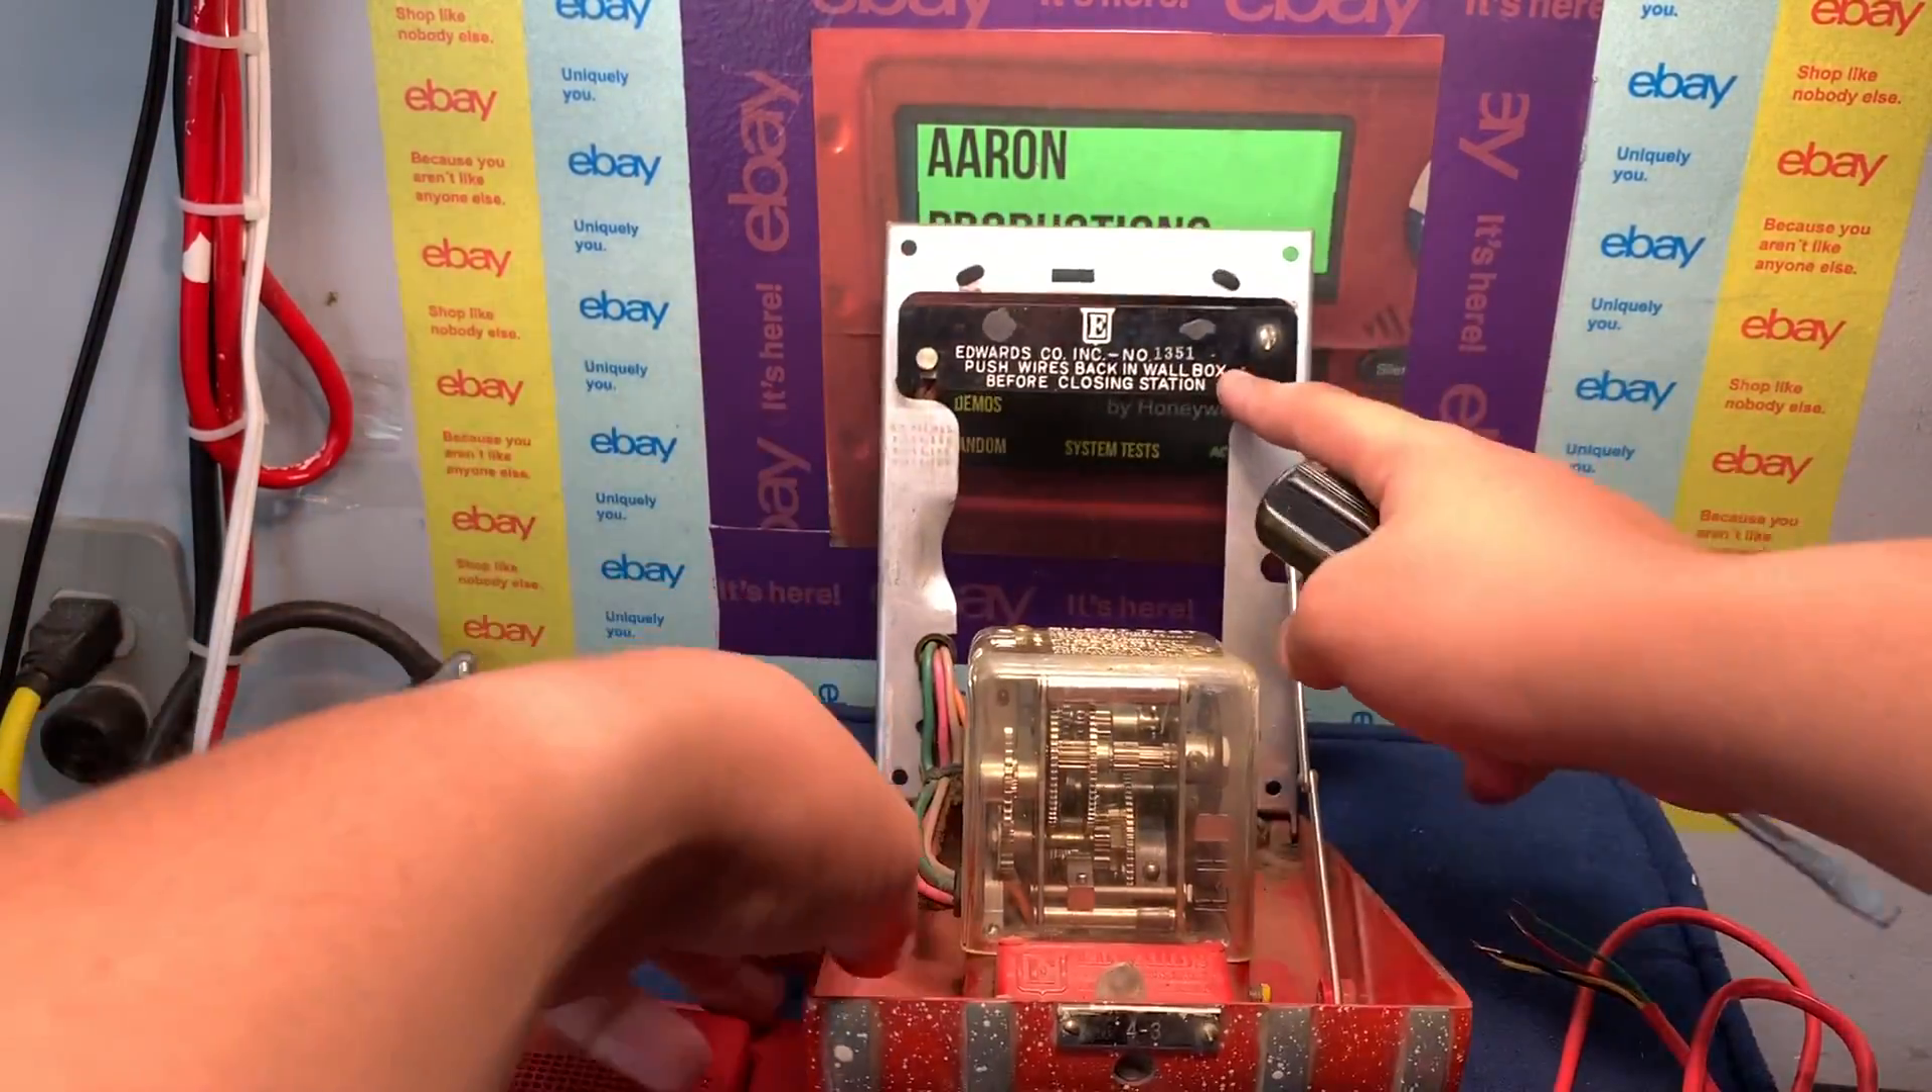So first thing to do is to open up the pull station using your flathead ours is already open here.